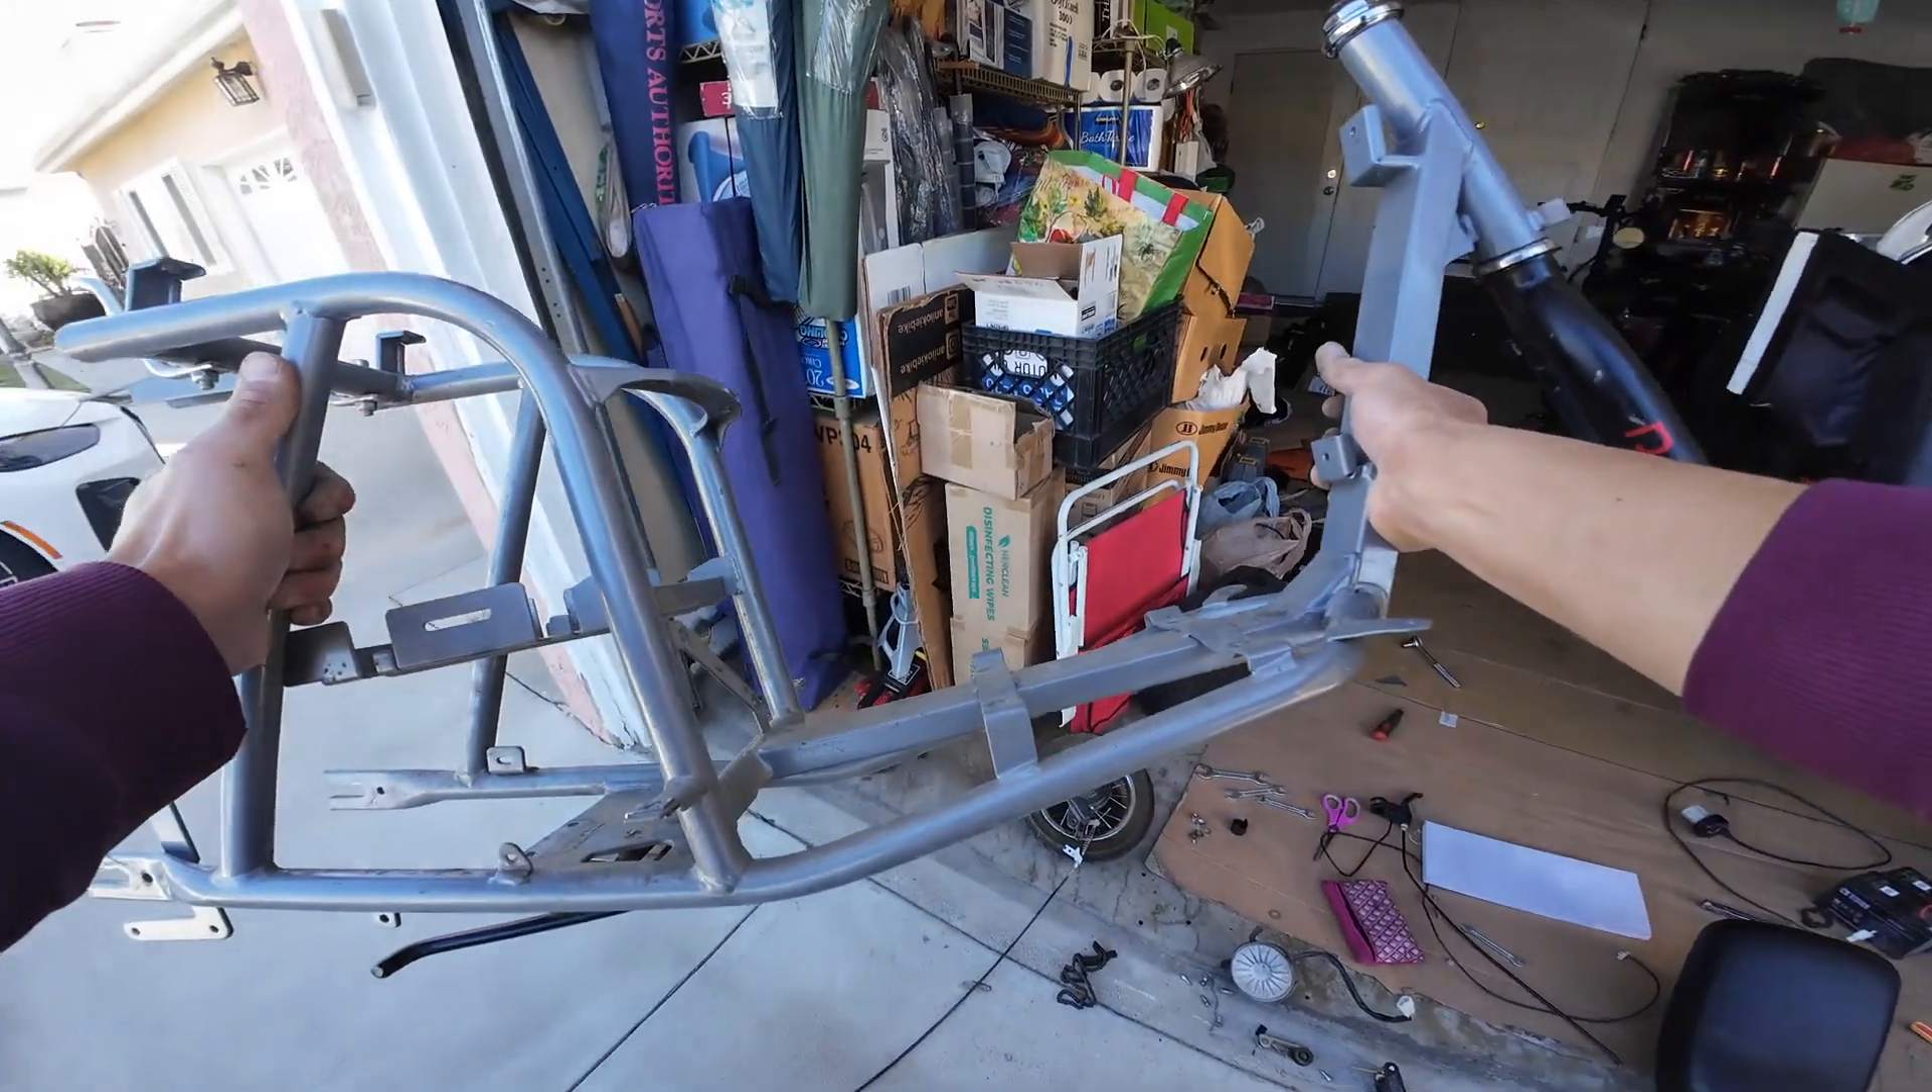Now we have a fully naked frame.